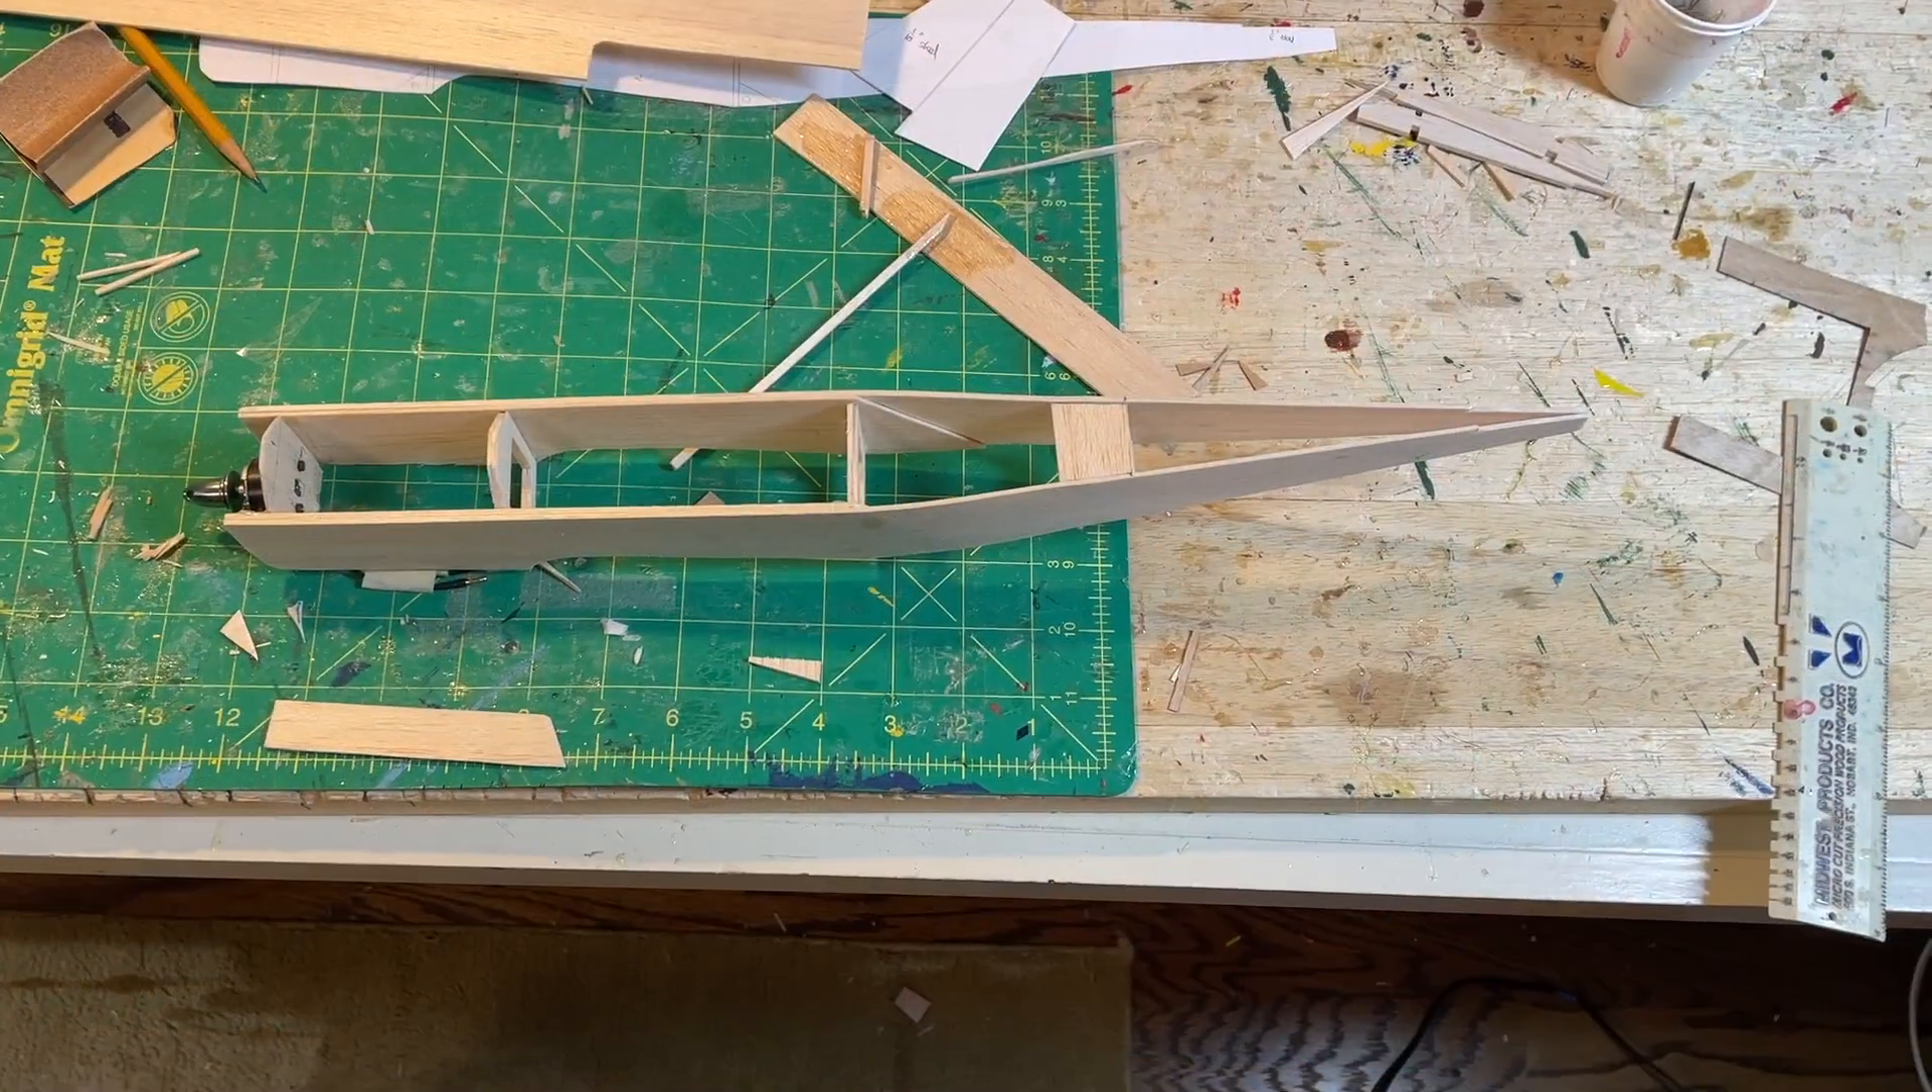These are the fuselage sides glued in place.